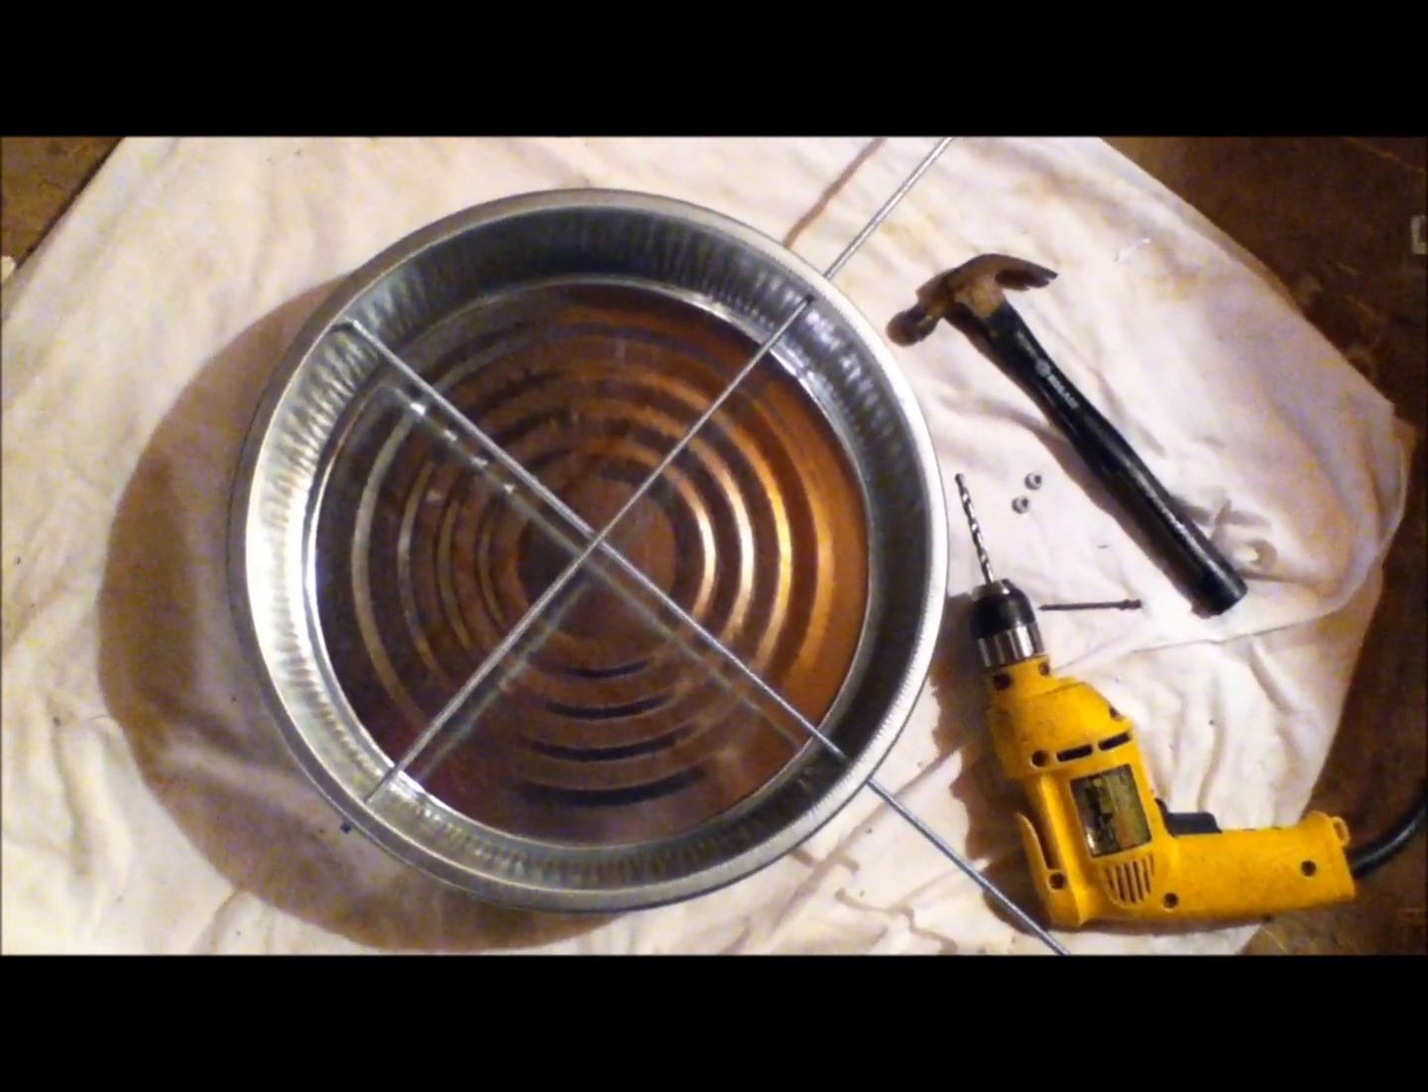Alright, I have the threaded rods through the bottom part, the 16 inch pan.